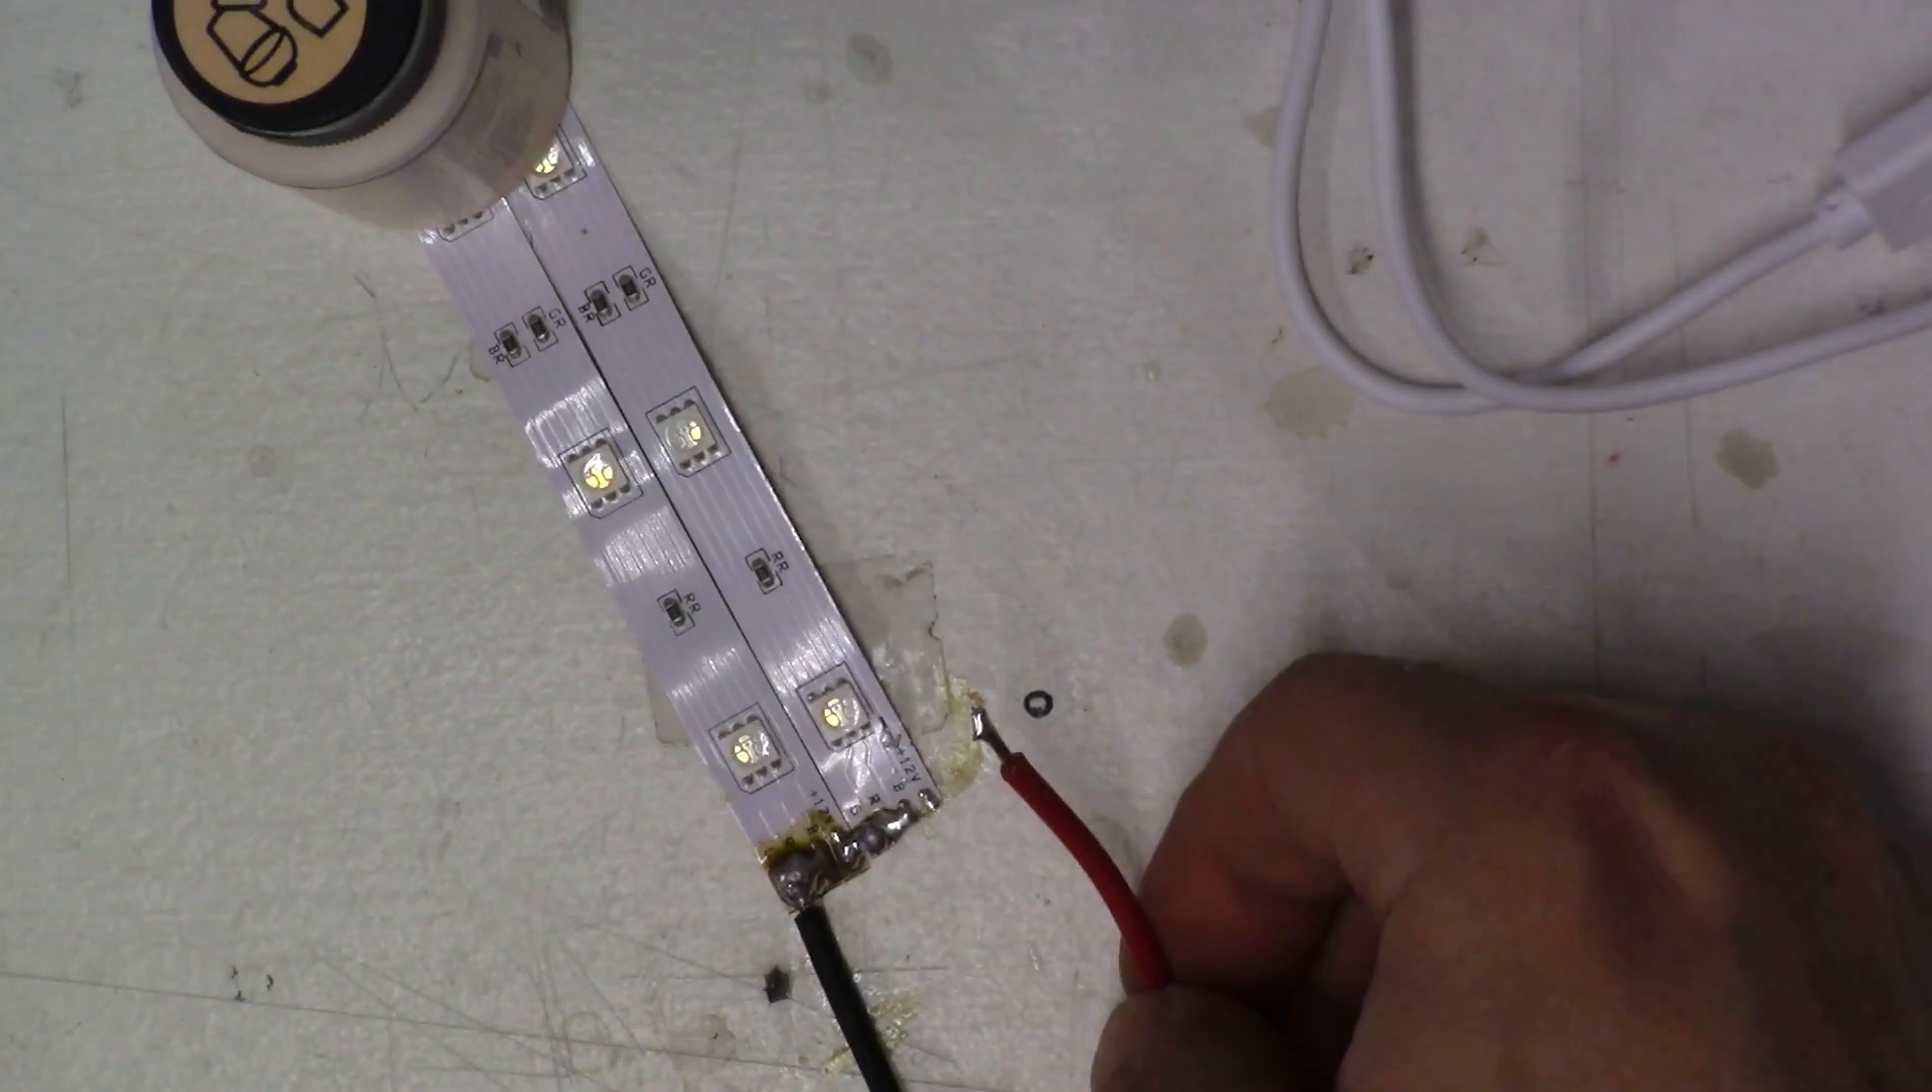Now we have the negative lead and now we just need the positive lead.